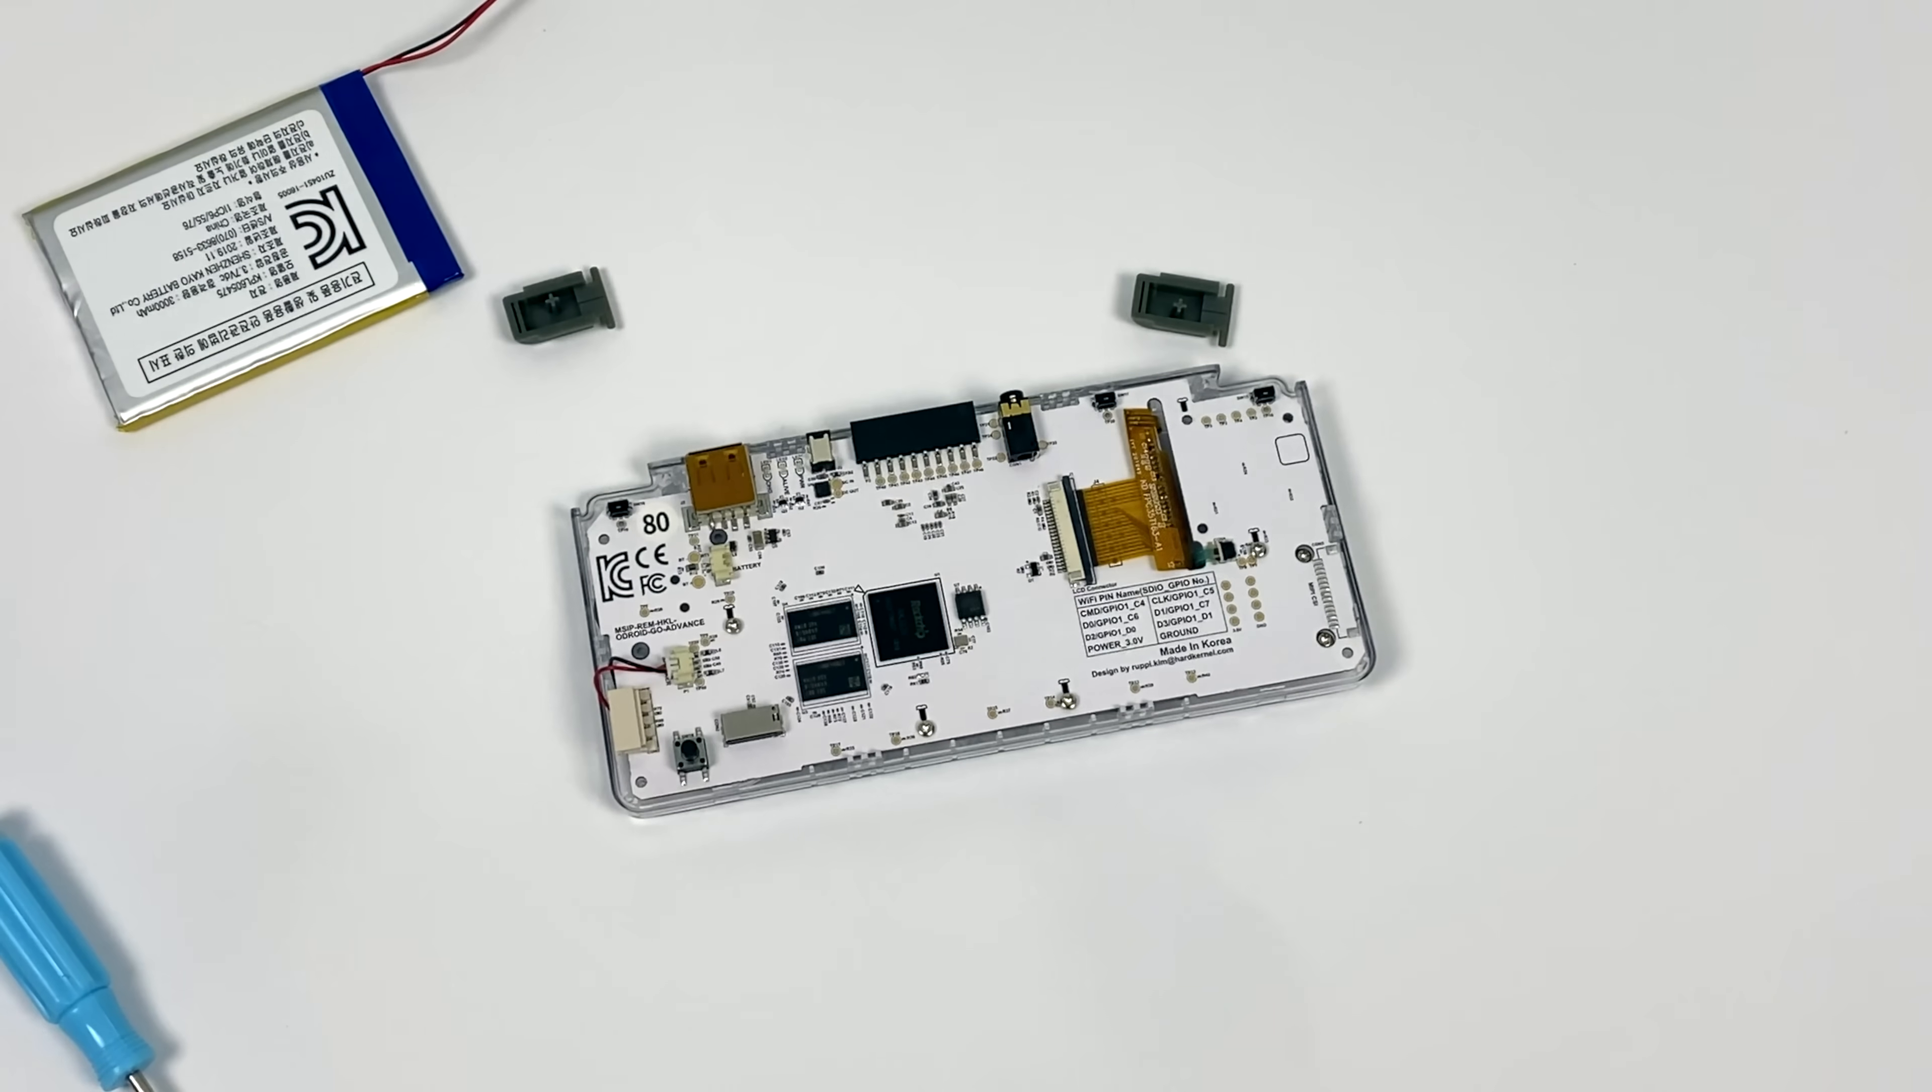So we're almost done here. We just need to install the trigger buttons L and R. They just sit right in here.